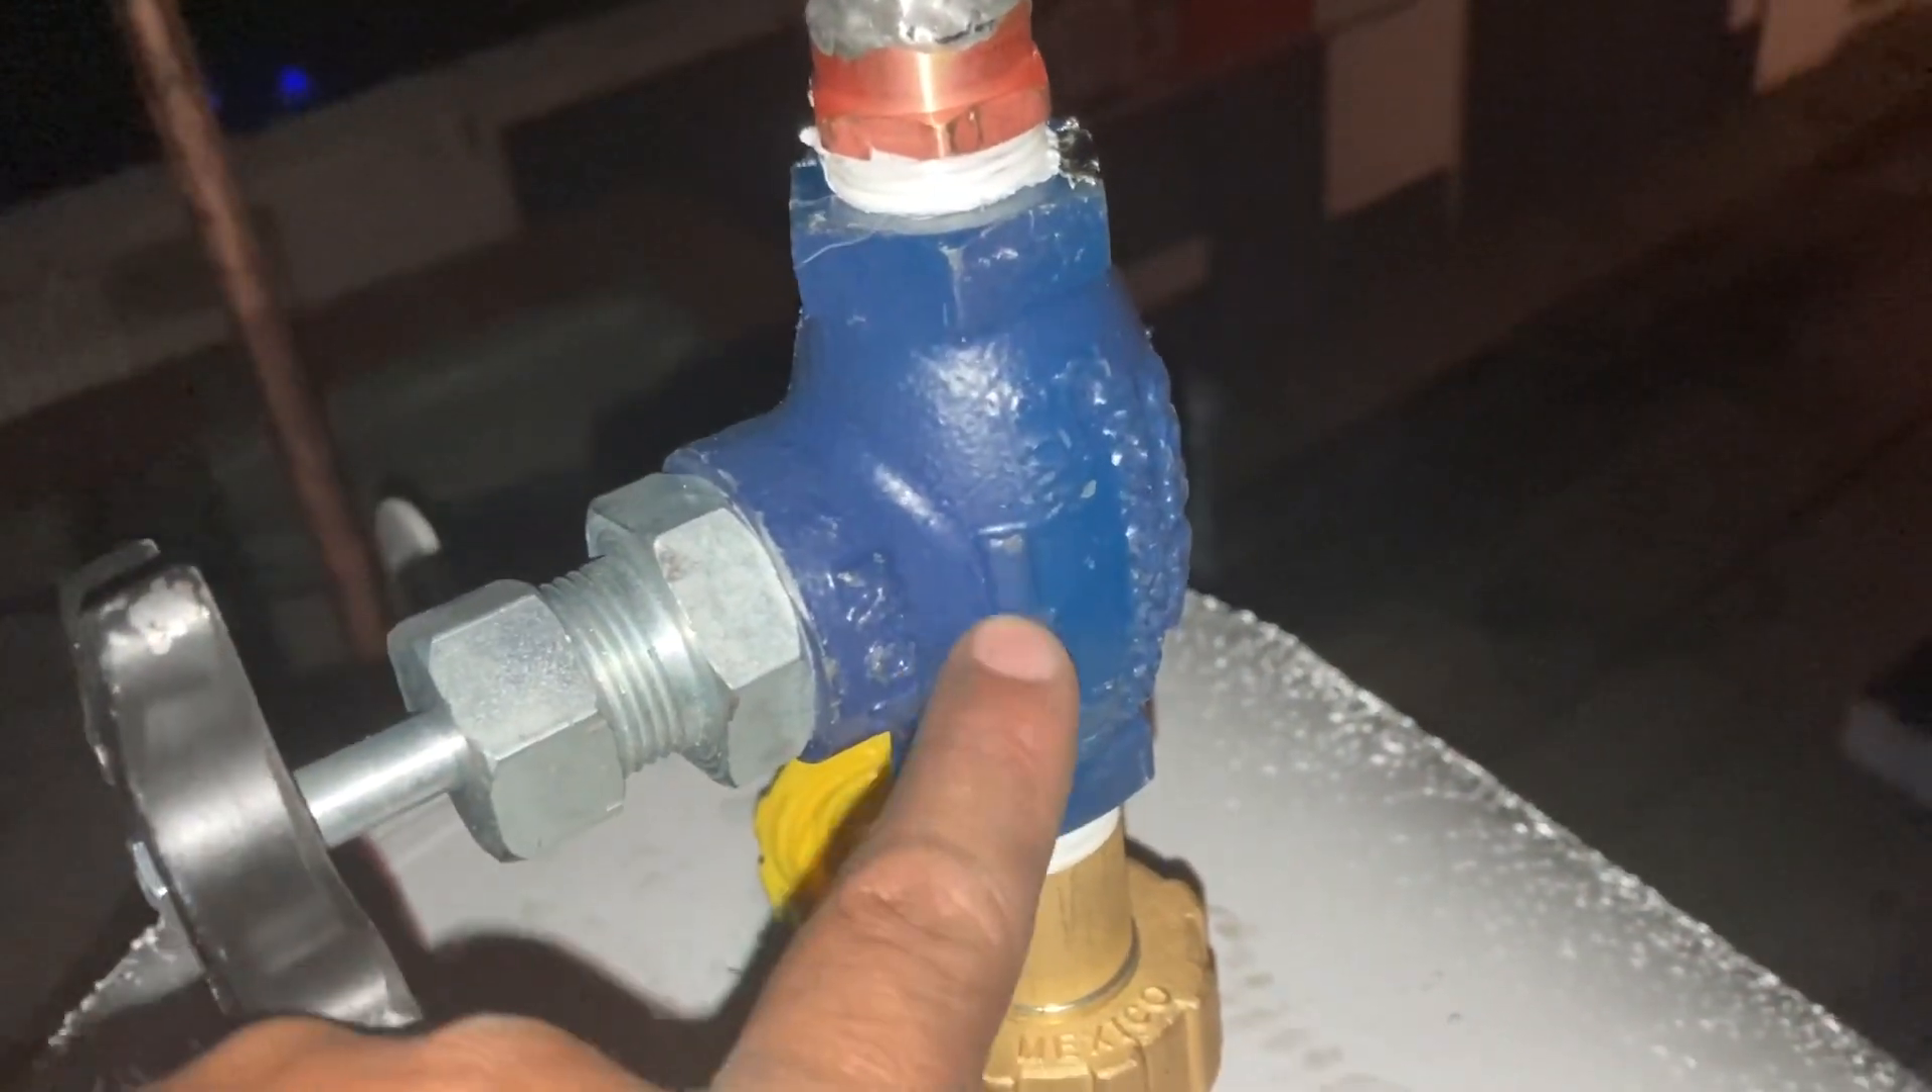Ya le pusimos La La válvula.